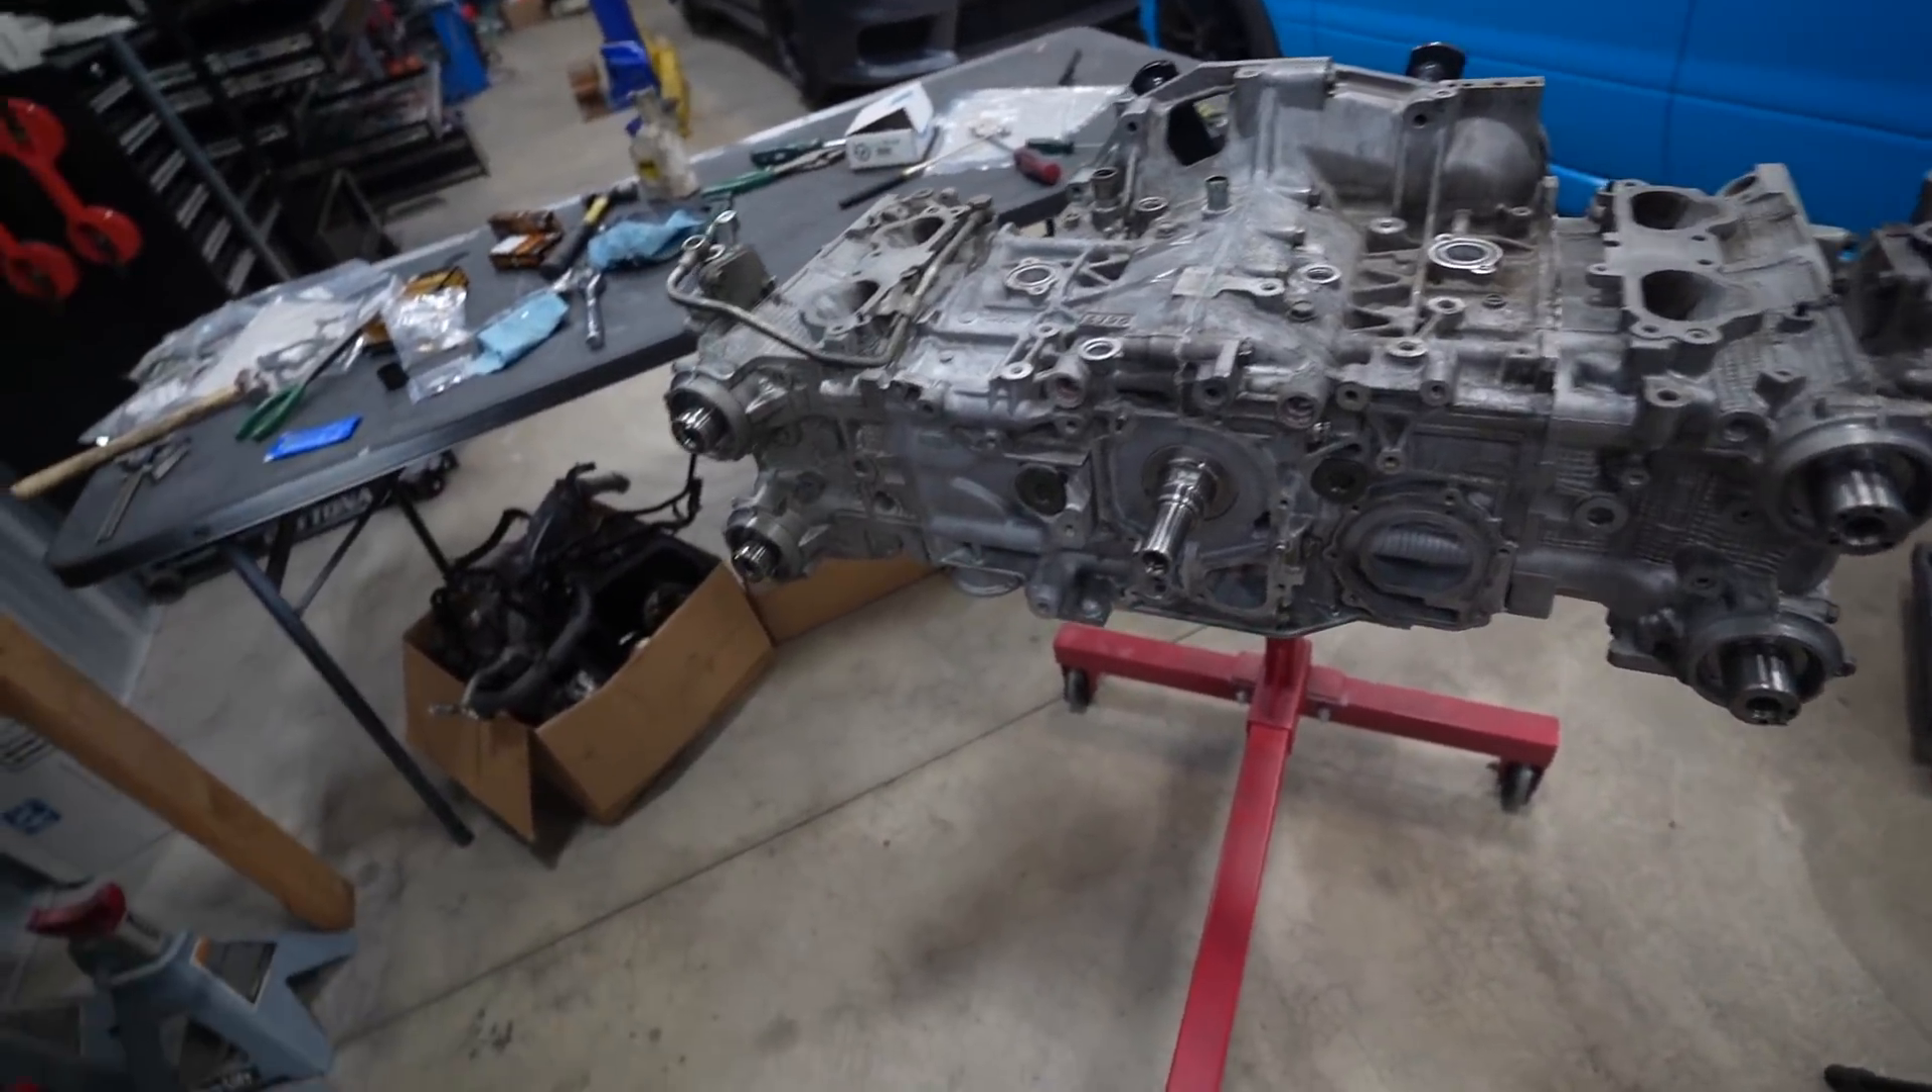We have a pretty much complete long block we still have valve covers and some timing stuff and whatnot.